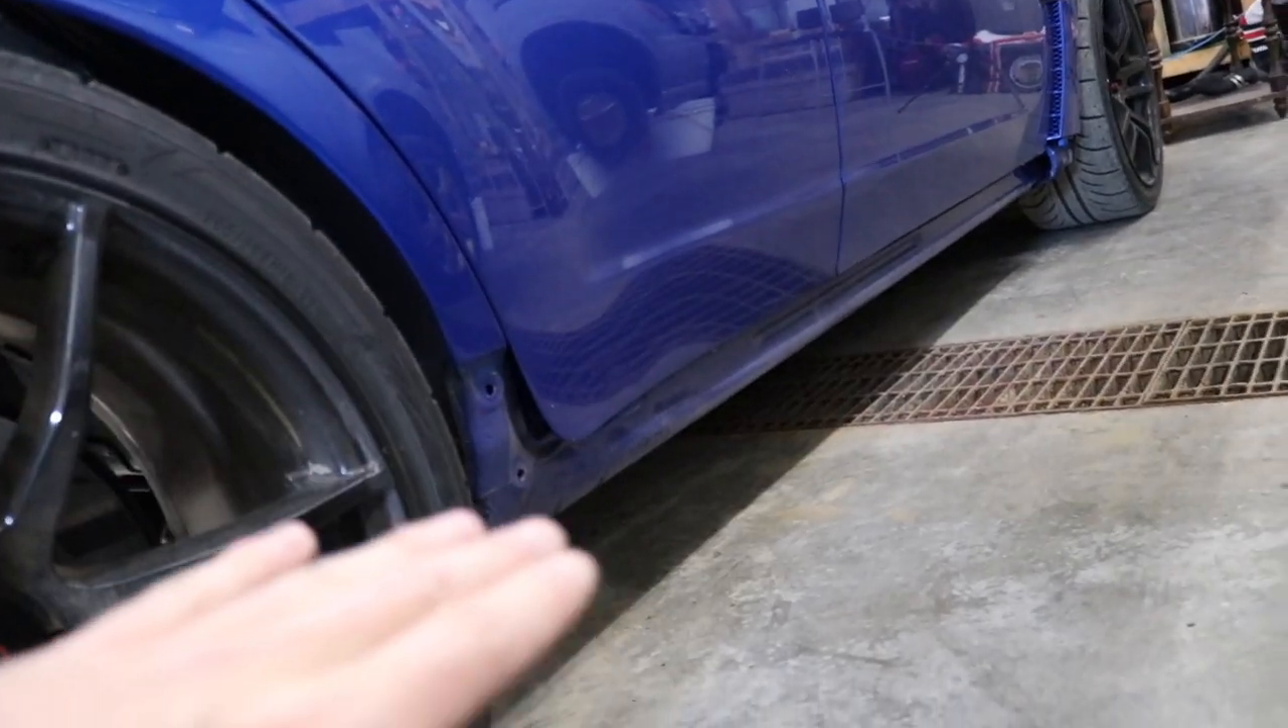We got the side skirt off of the right side of the car.